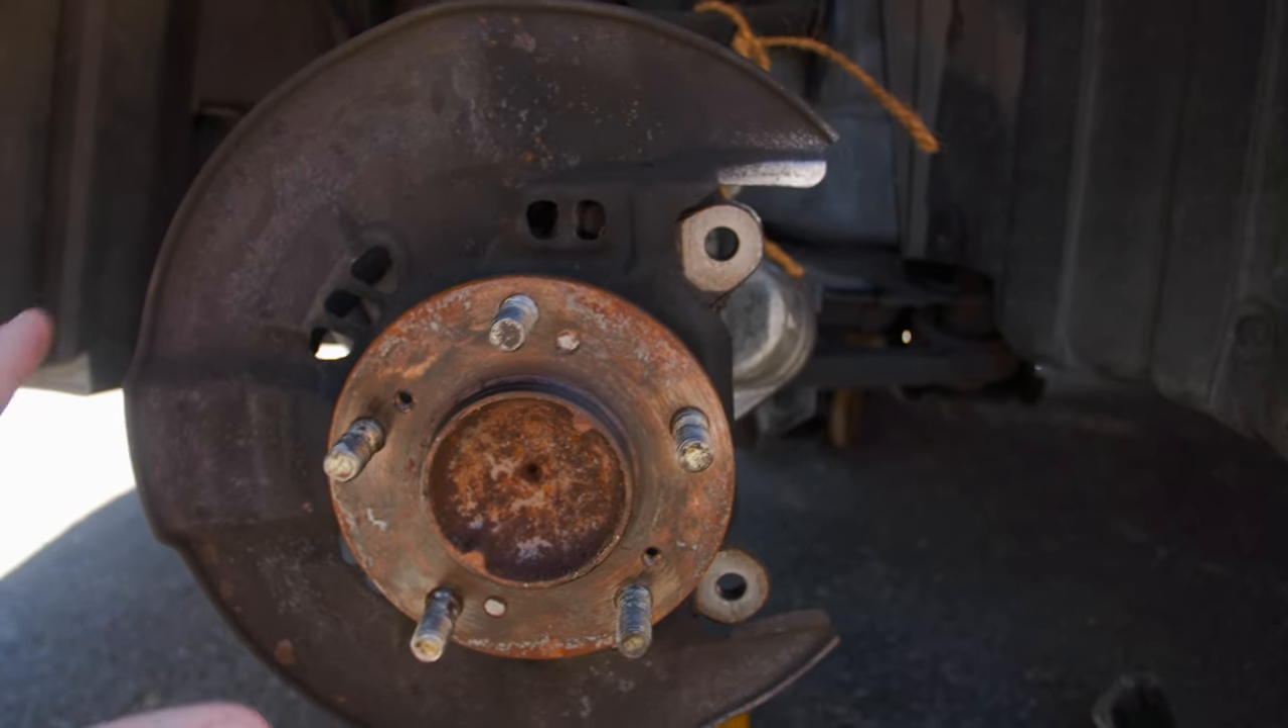So now that the disc is off you can see the dust shield on the back.